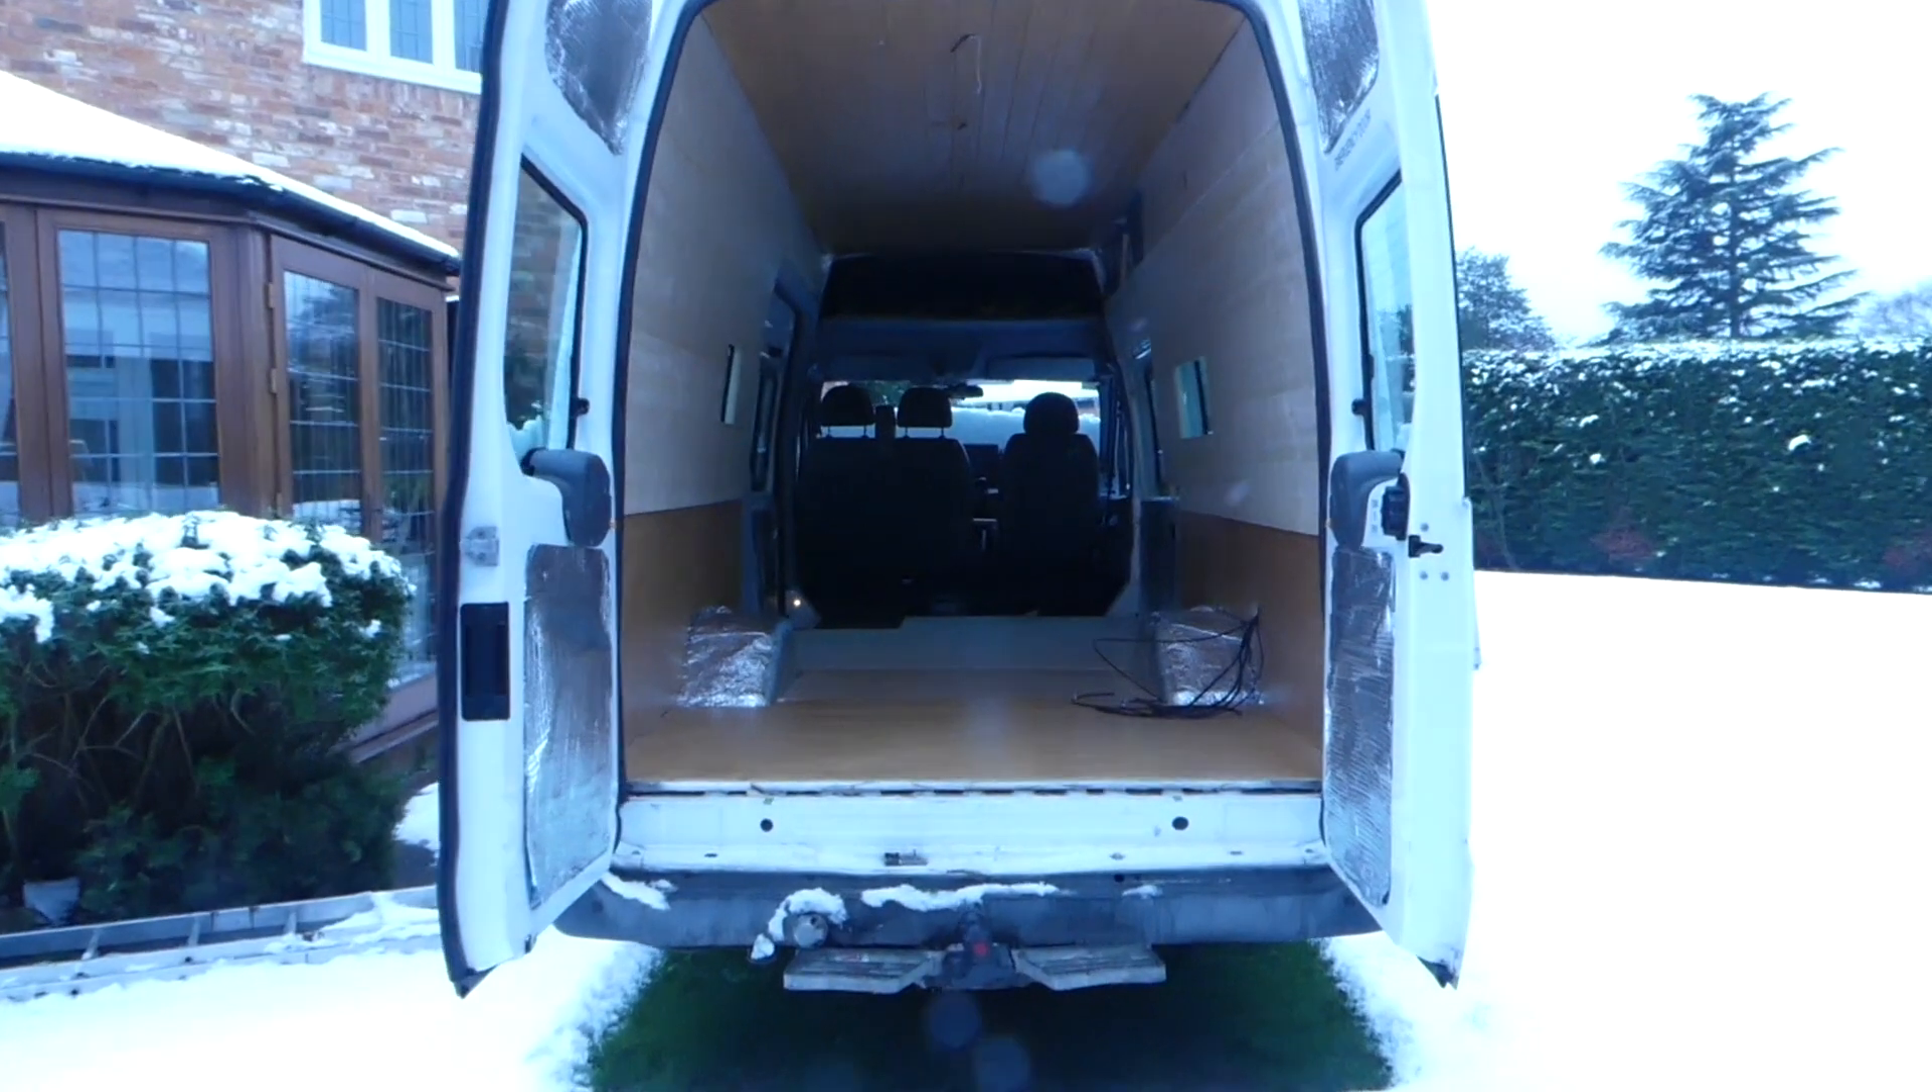If you missed last week's video, we installed all of our wall cladding.